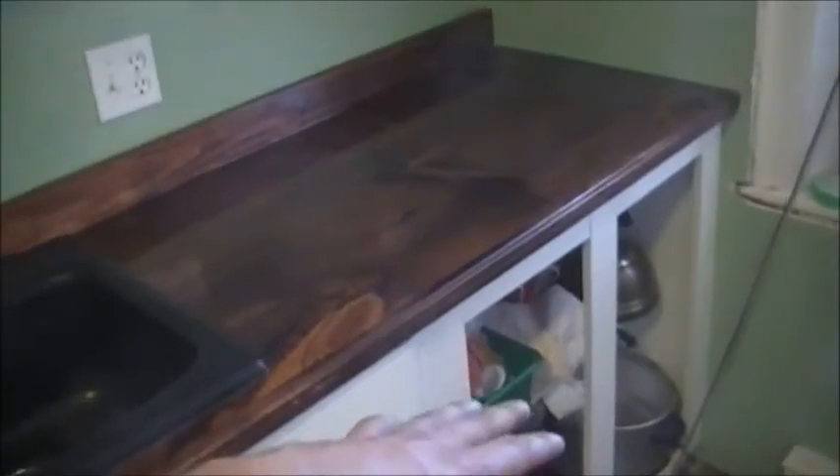Now I just built that cabinet to add into our kitchen because that's where there was a washing machine before. So I still got to get doors for that.